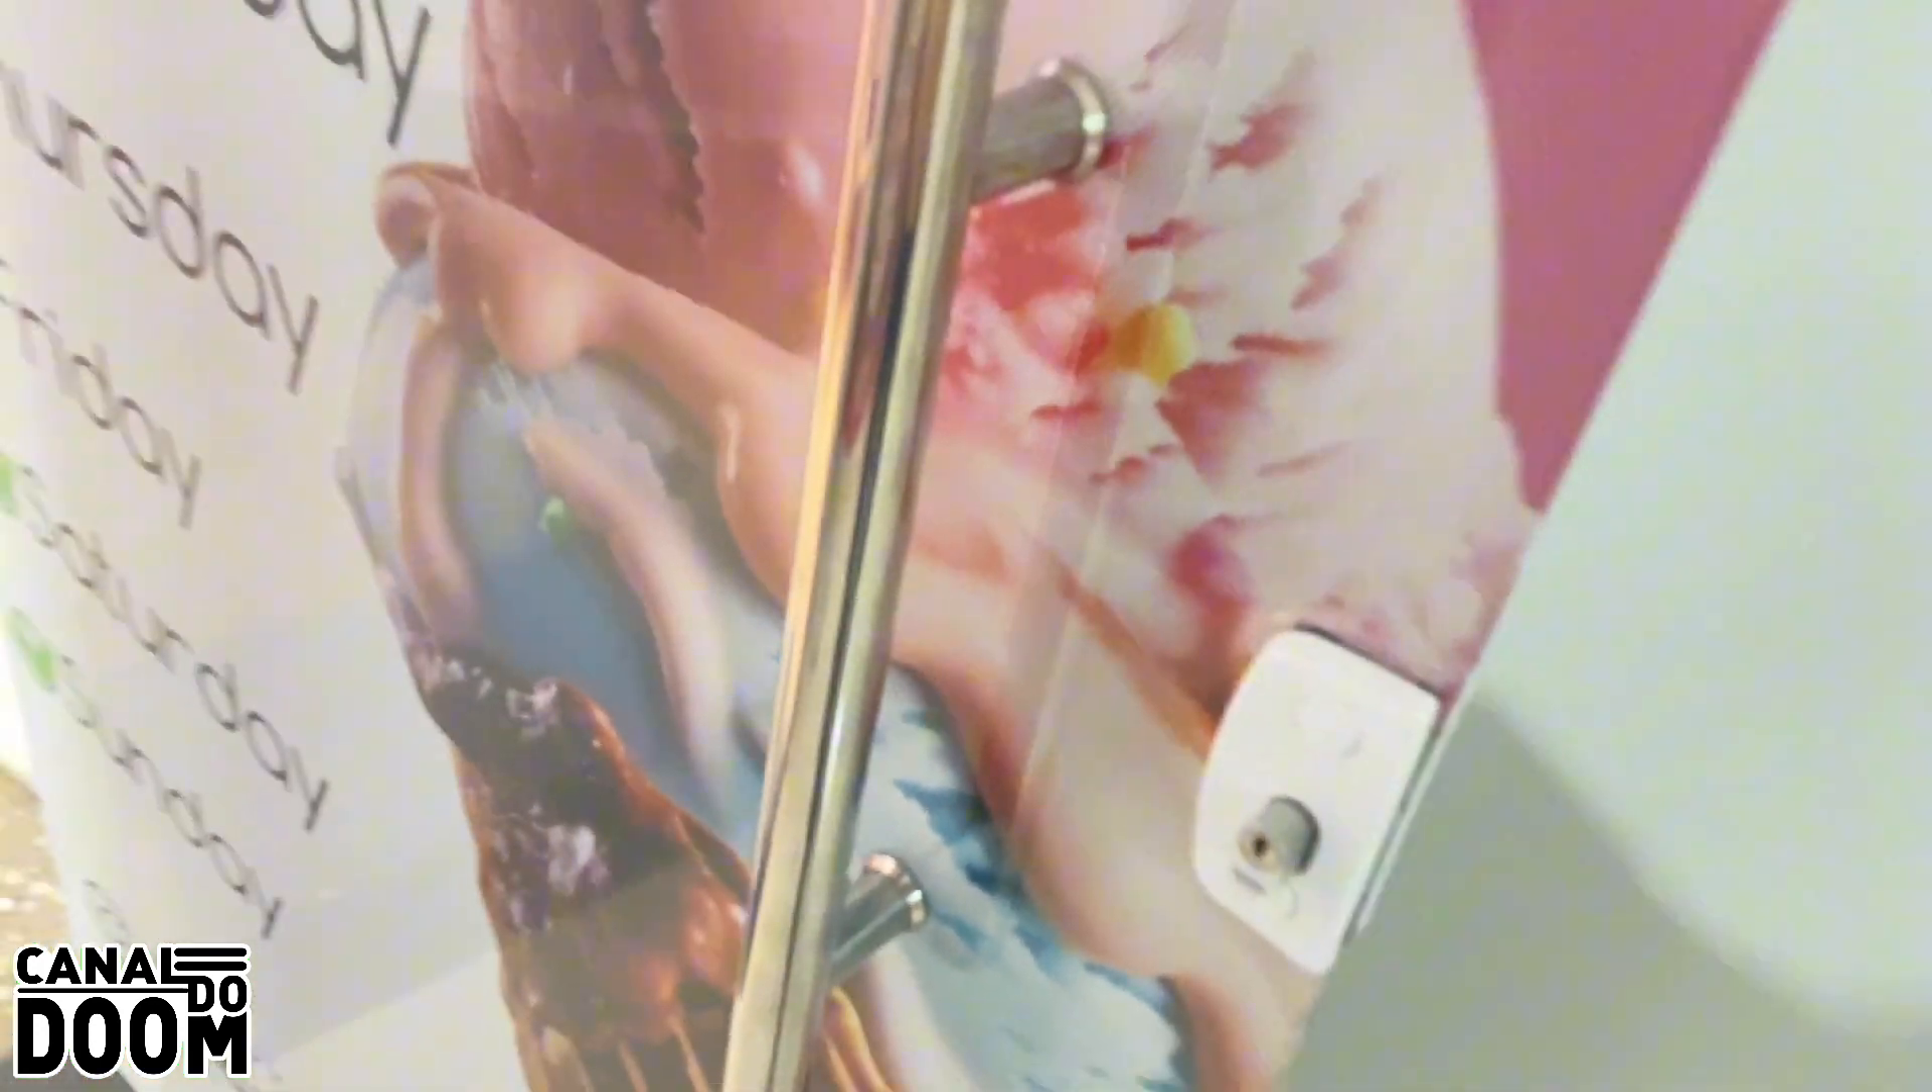Pronto galera, puxador colocado Ó, na posição.